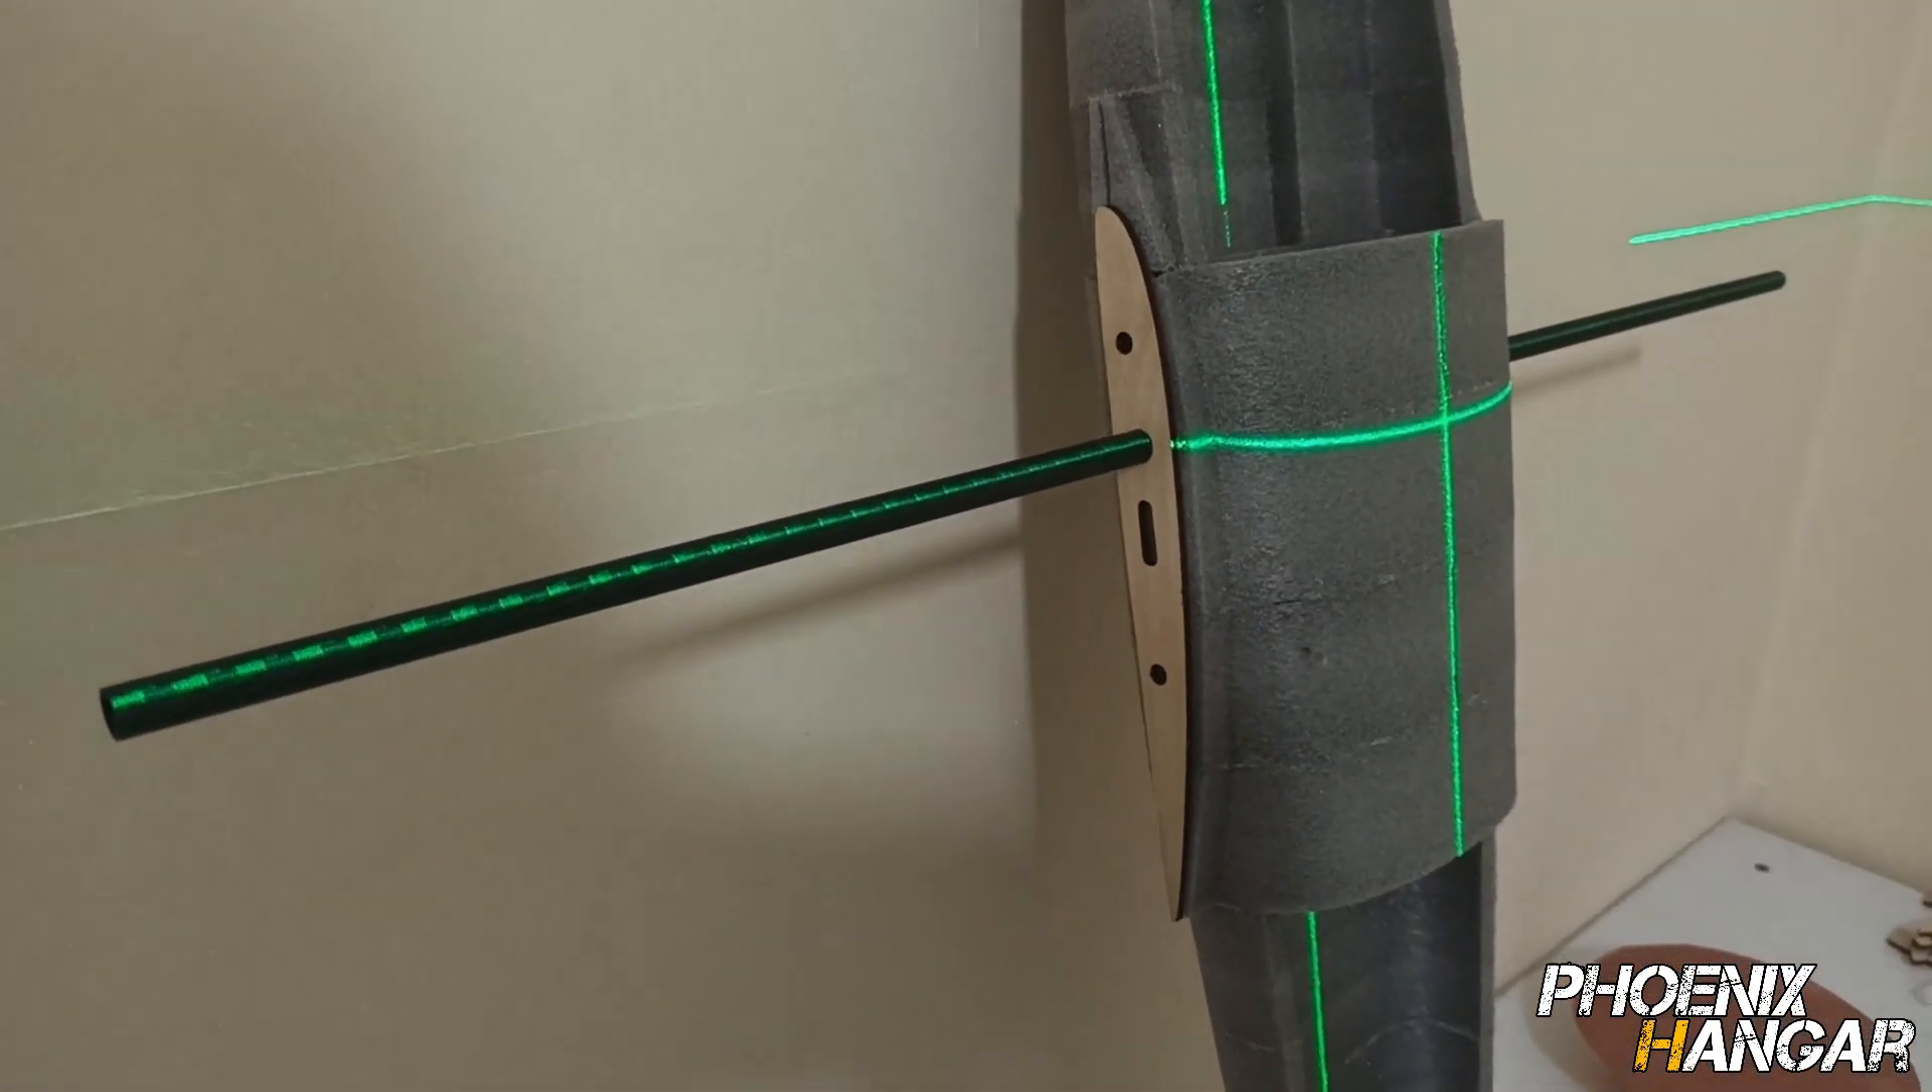As you can see, the main spar is perfectly aligned with the fuselage.